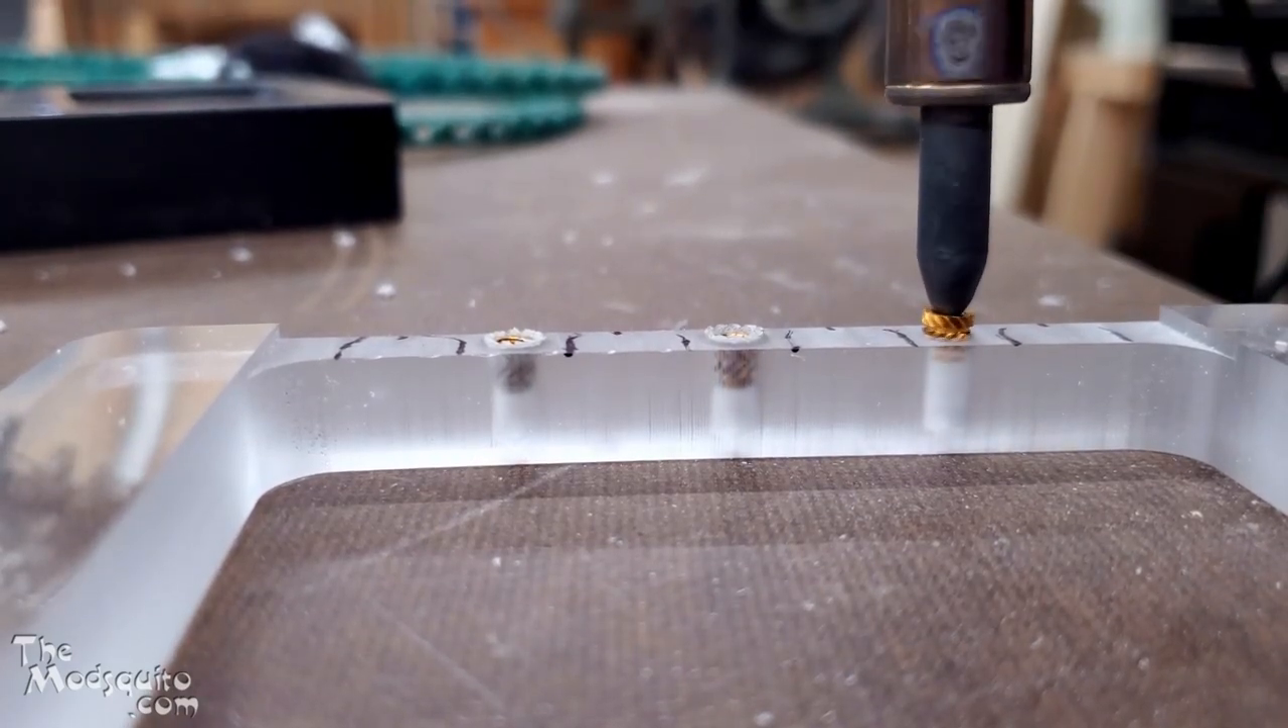I put a couple of threaded inserts in here so you just put a couple of screws in and that's what holds the bottom of the gpu in place.